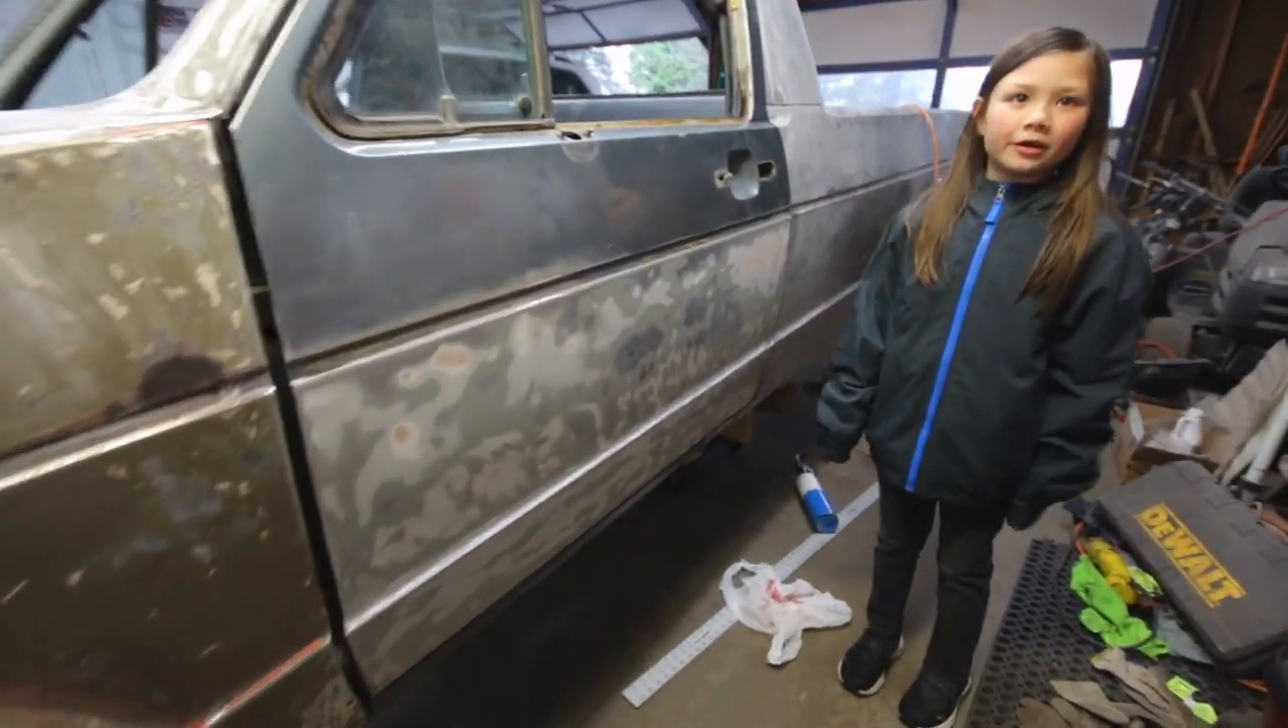And I ended up putting the doors back on so I could get an idea of how things are on the doors.